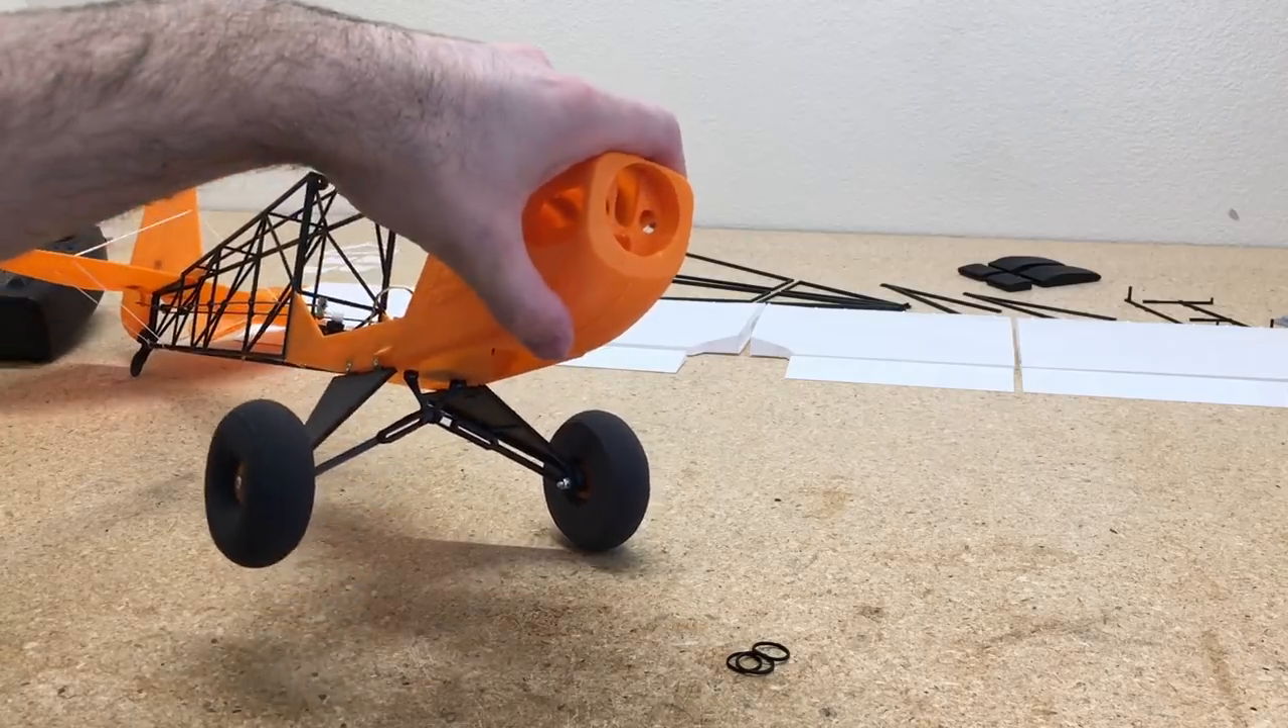Now I have the landing gear all set up.